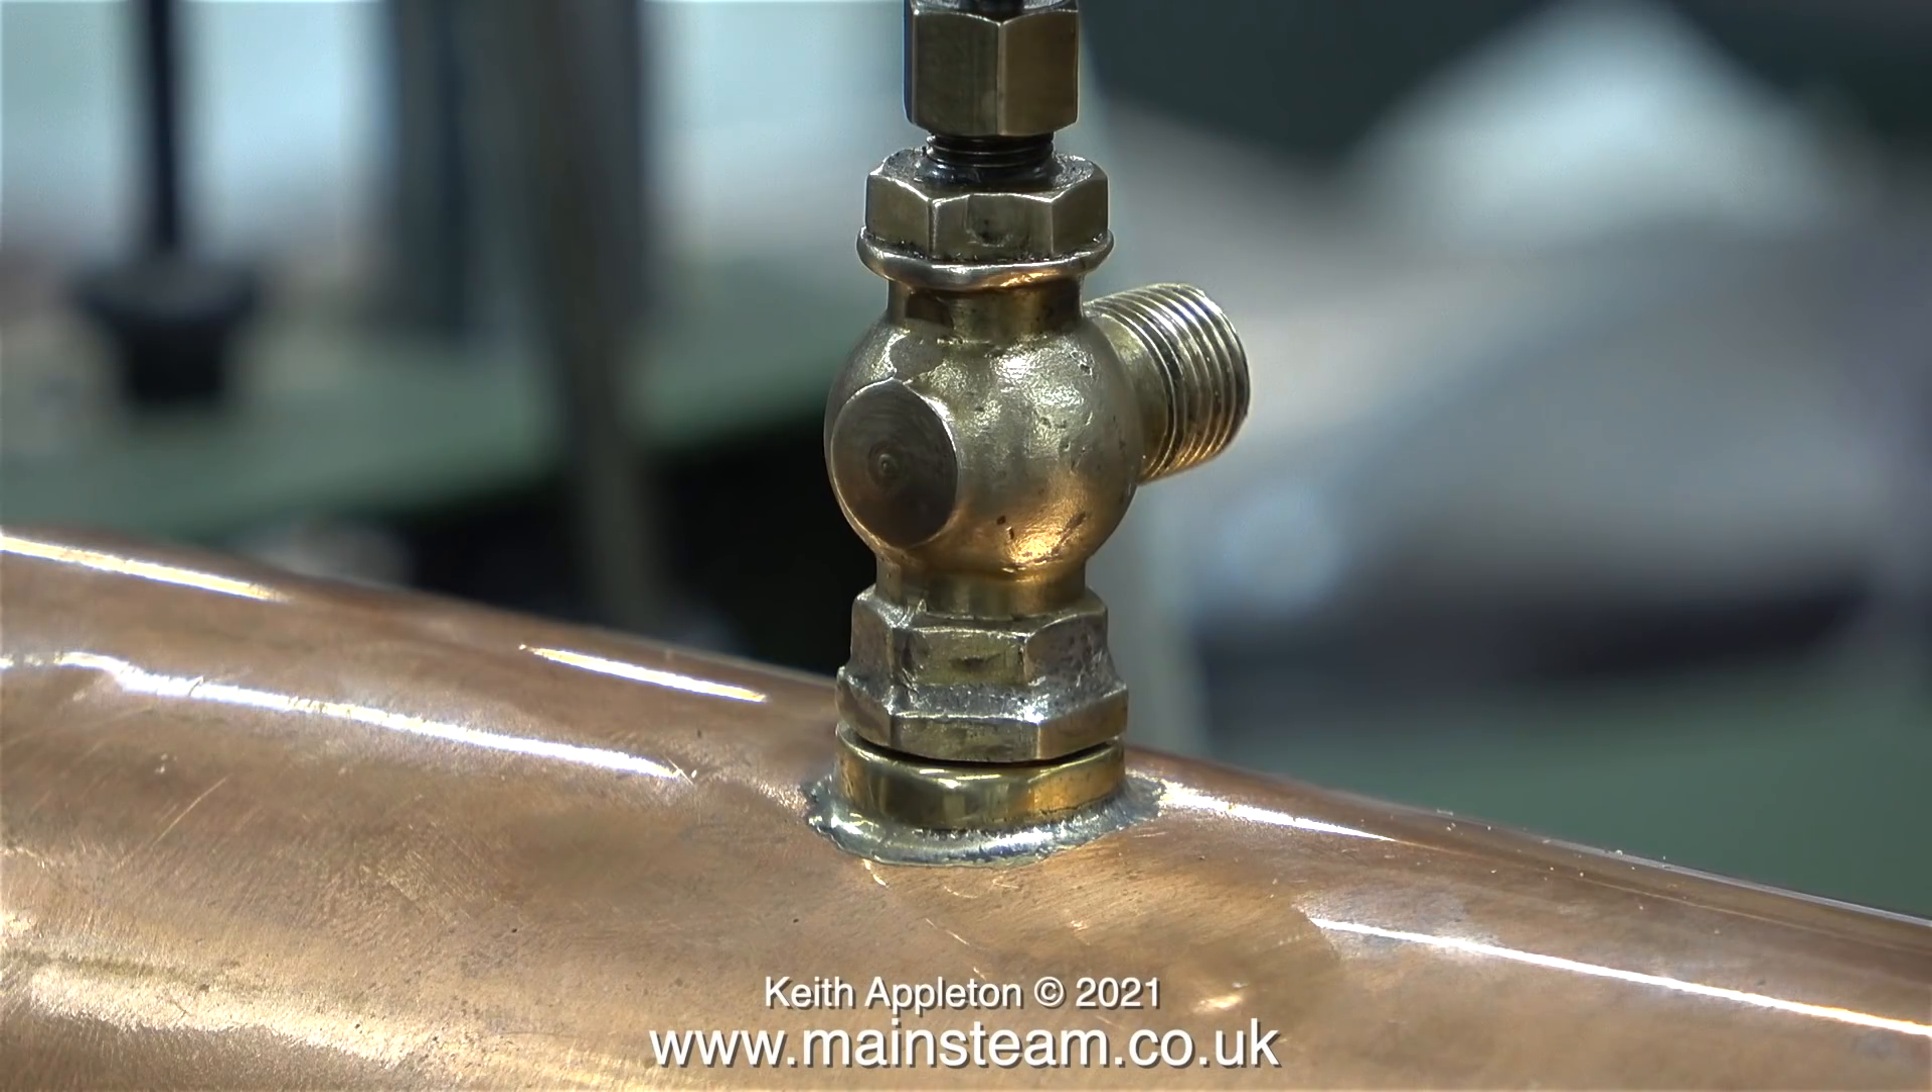And as you can see the hexagon part is more or less concentric with the boiler bush.